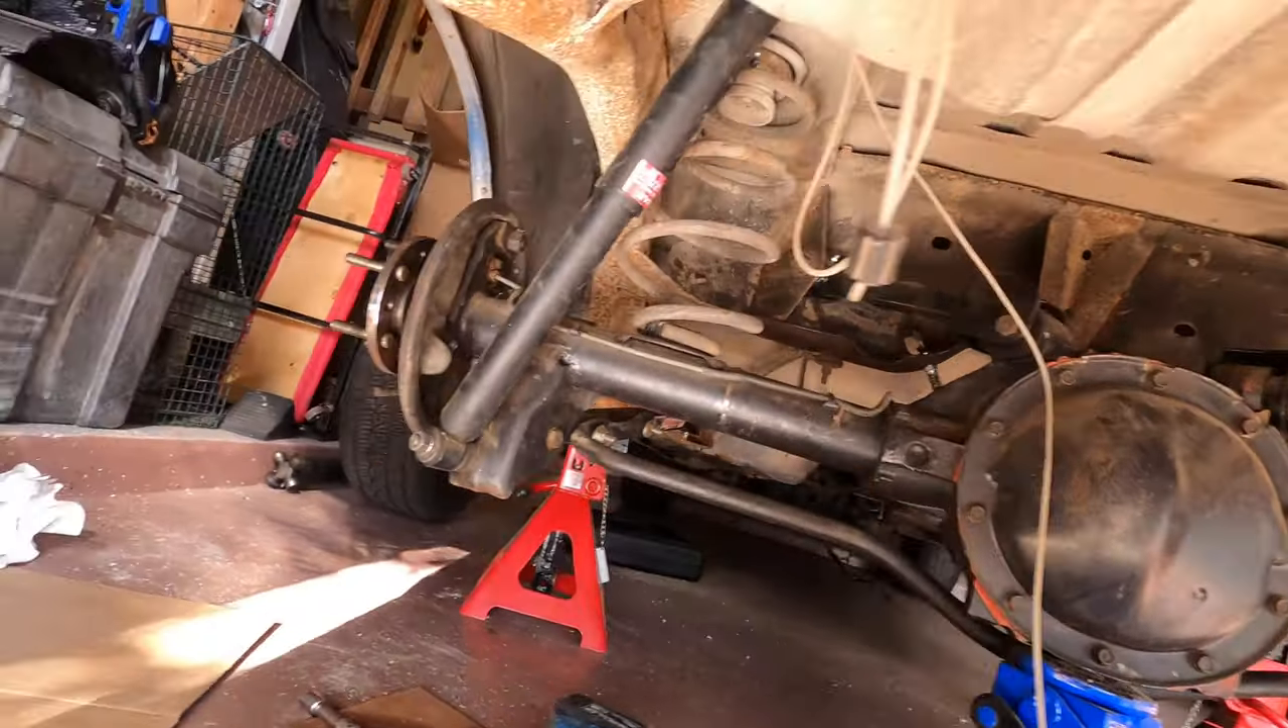Really, the only thing I have left to do on this project is get the brakes back on.